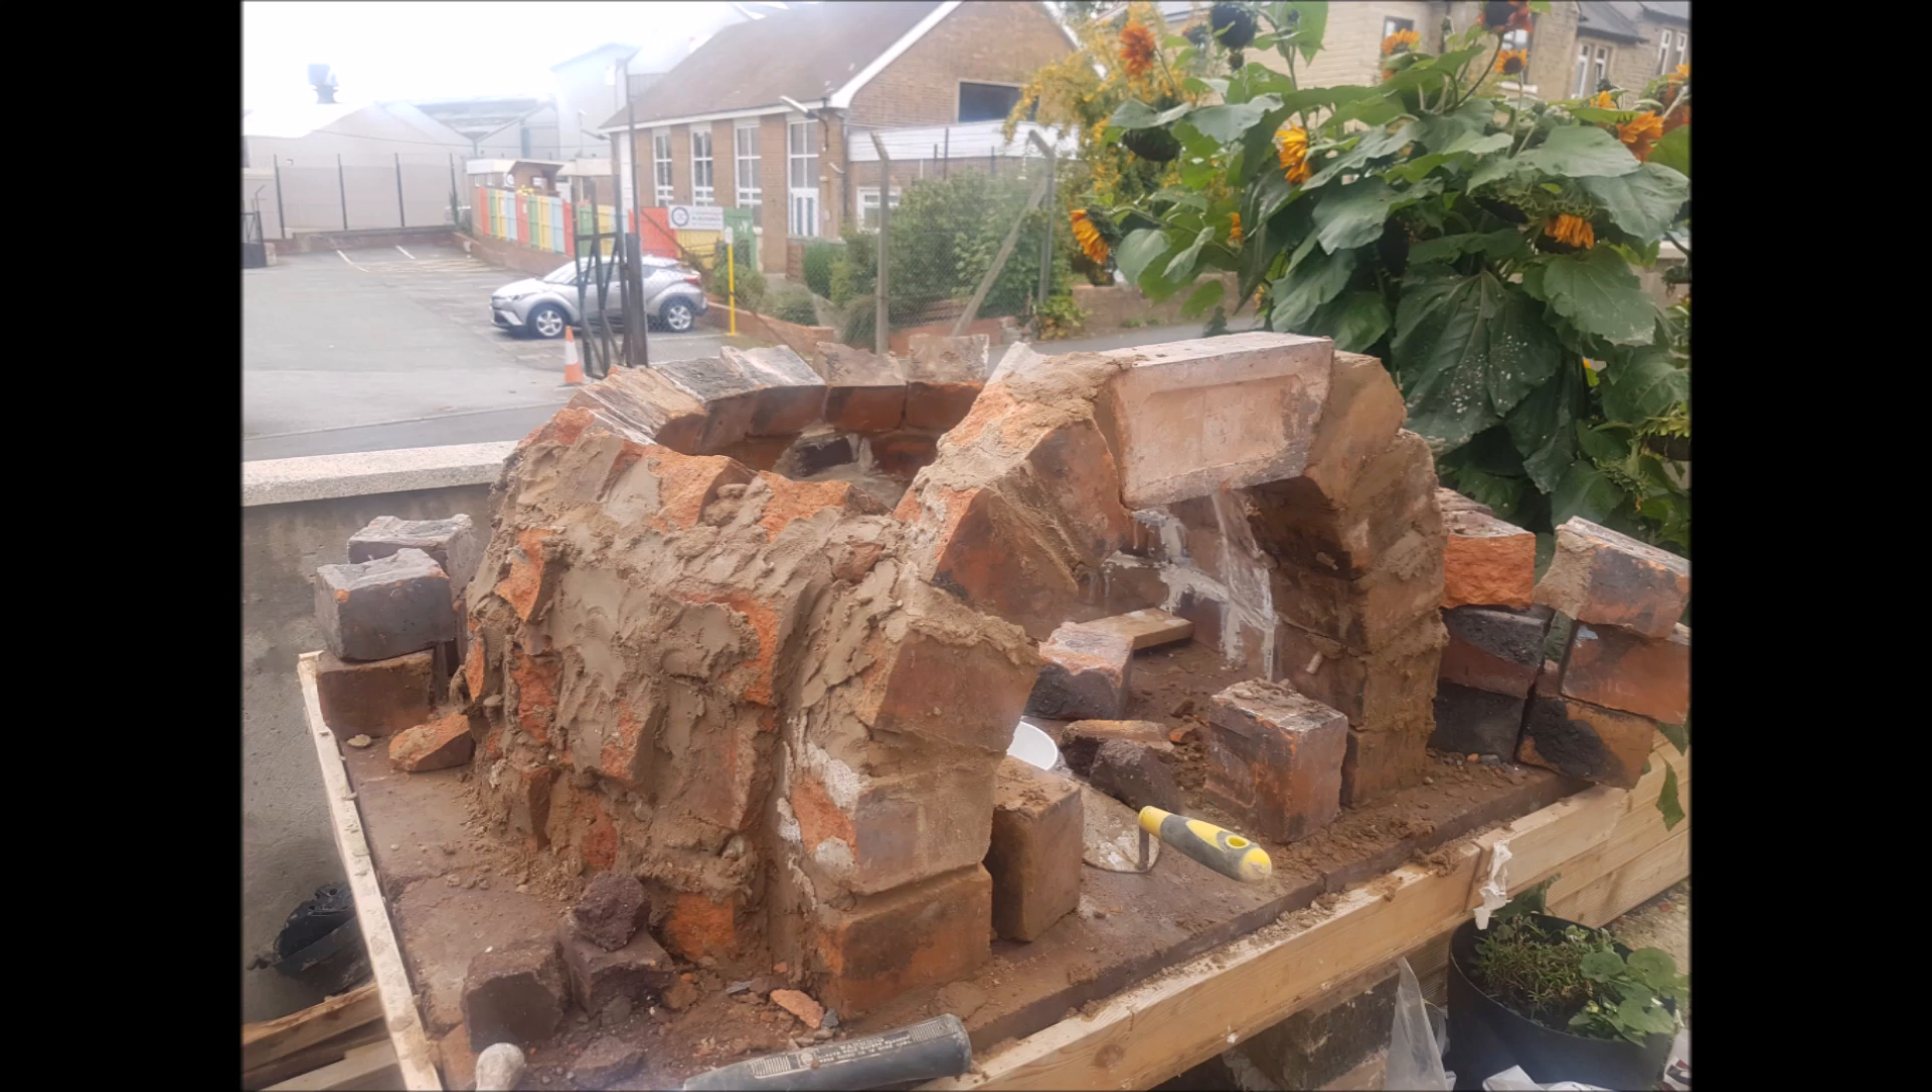I've gone ahead and finished my arch here with one single brick securing the whole arch in.